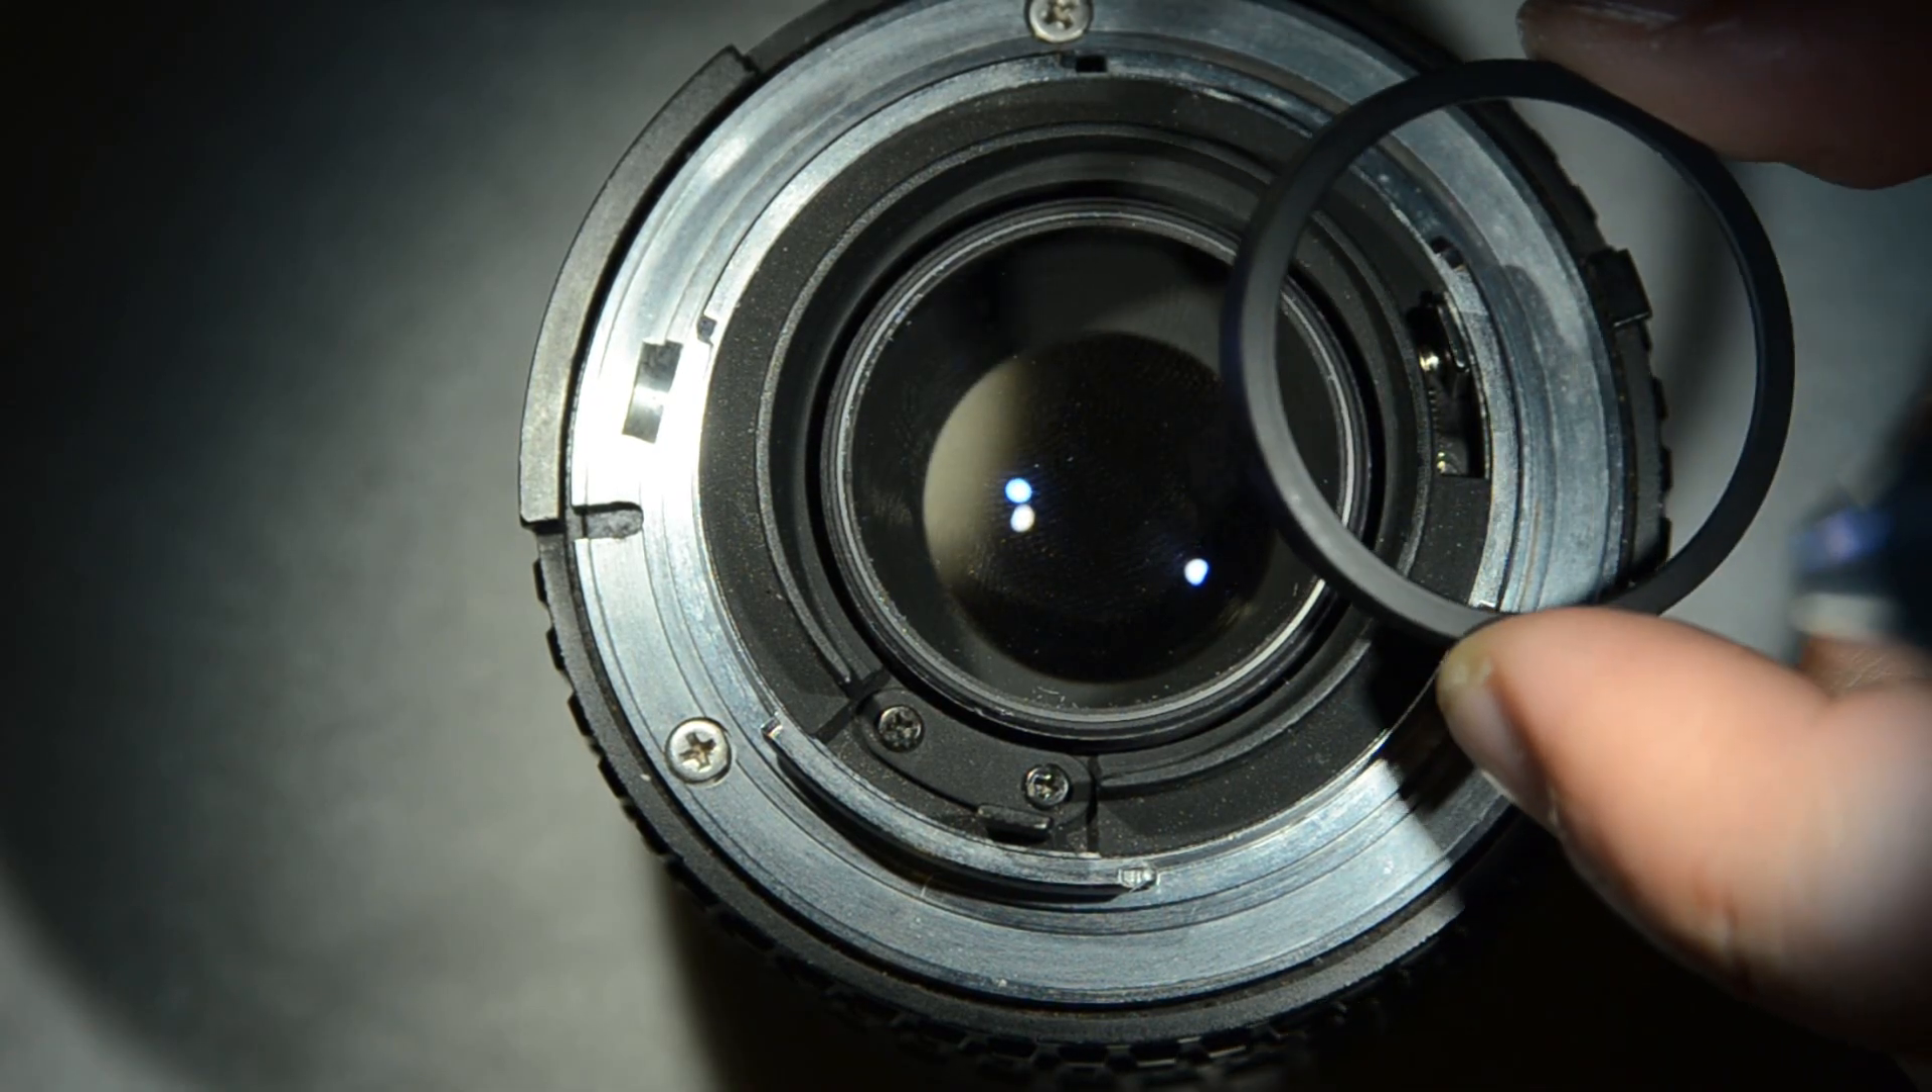I removed the ring. Here it is.